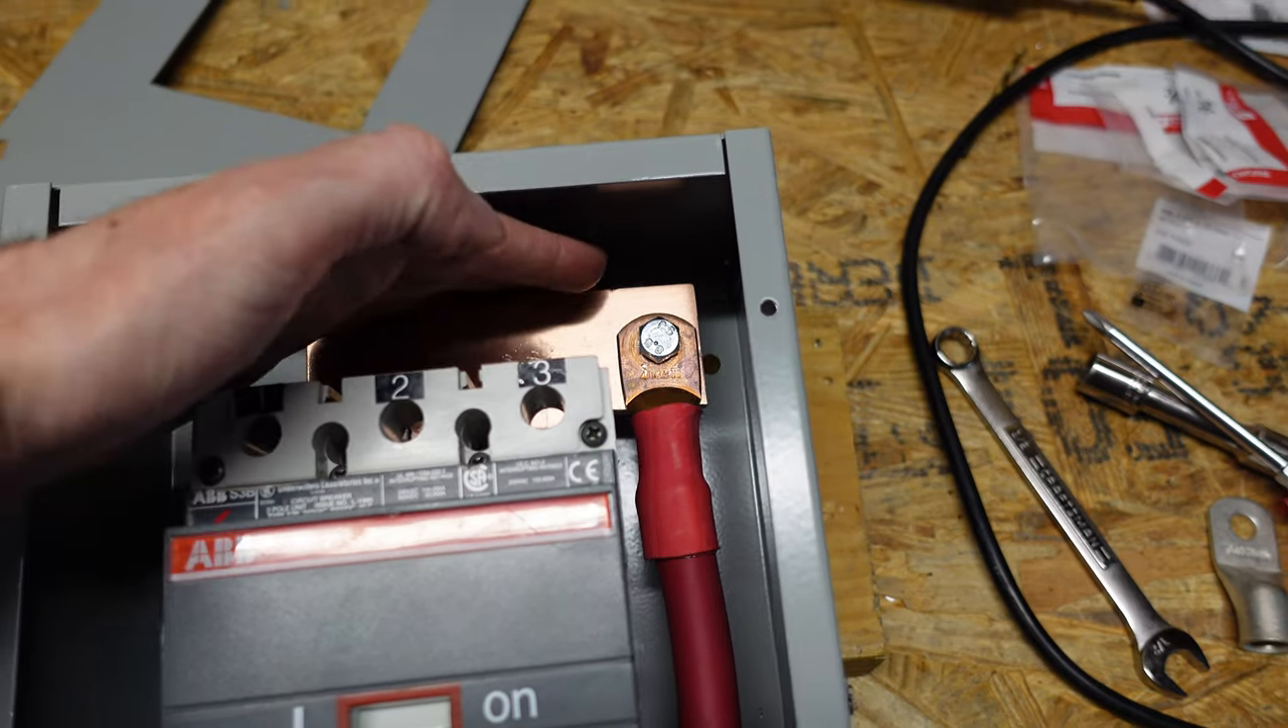You see I got the positive cable coming up the right hand side going to the top copper plate there.